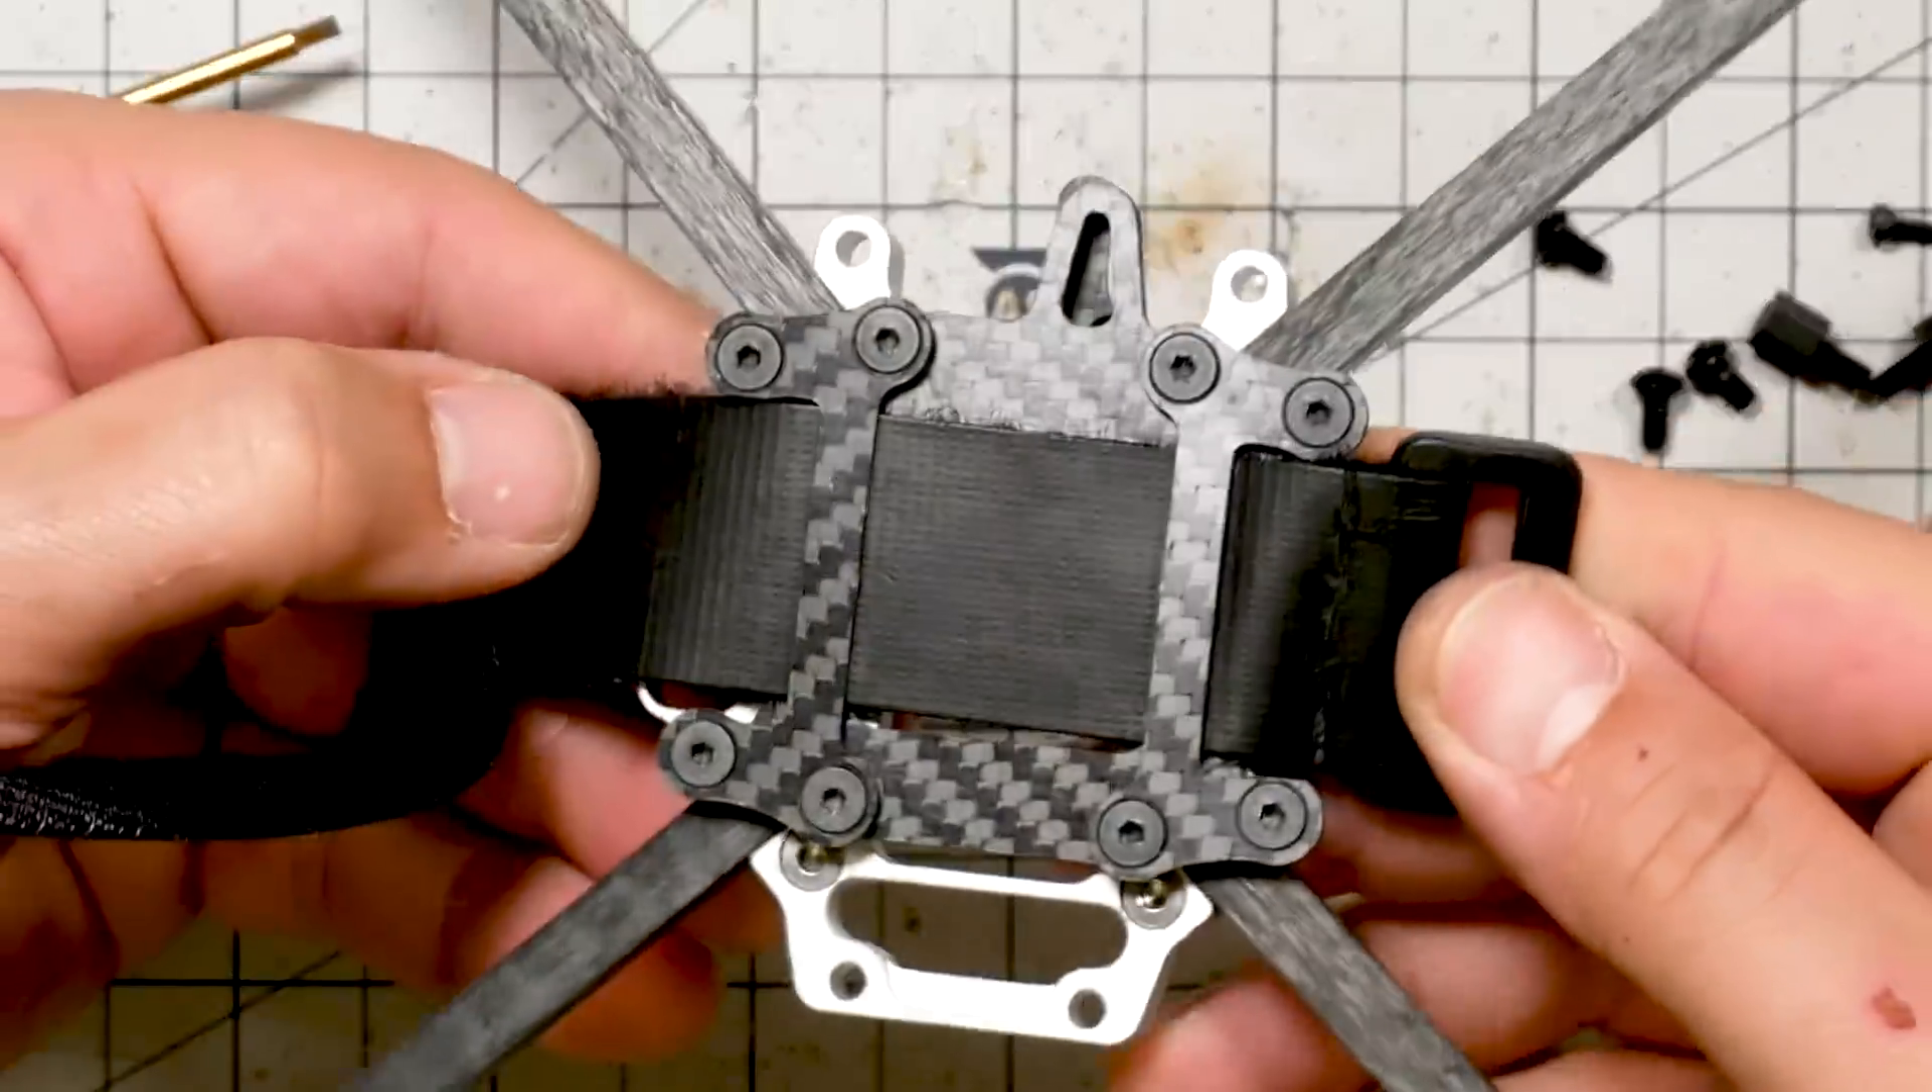So now the base plate has been put together and the arms are installed.